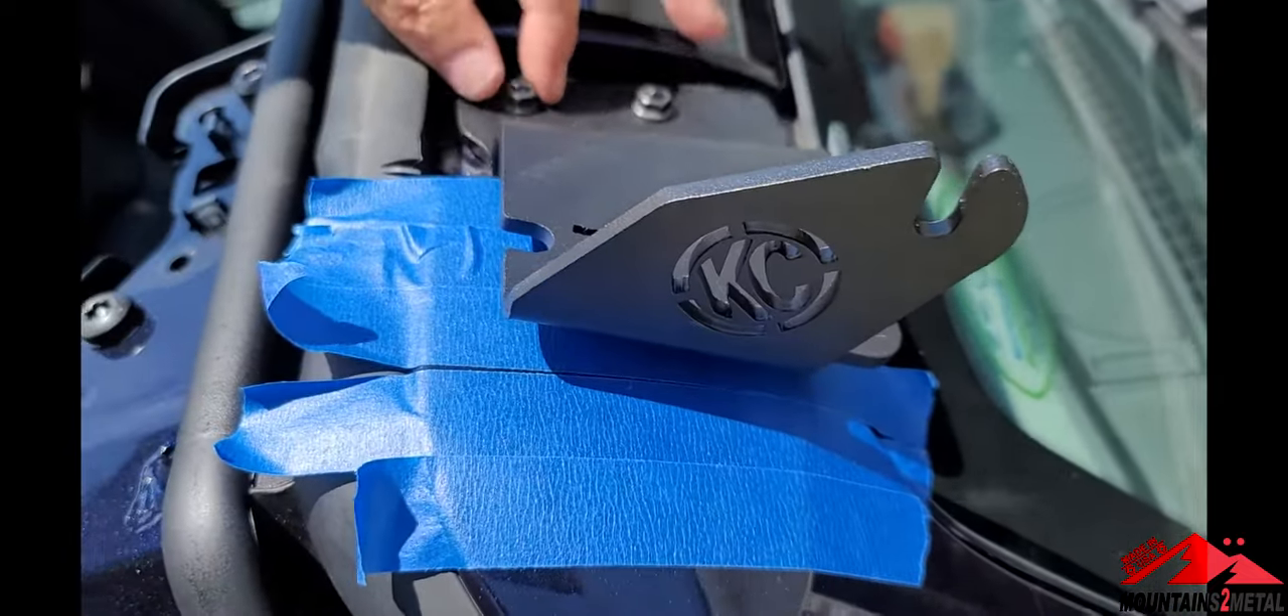All right, I've got our tape up here, and I went ahead and put the KC mounting bracket on here.